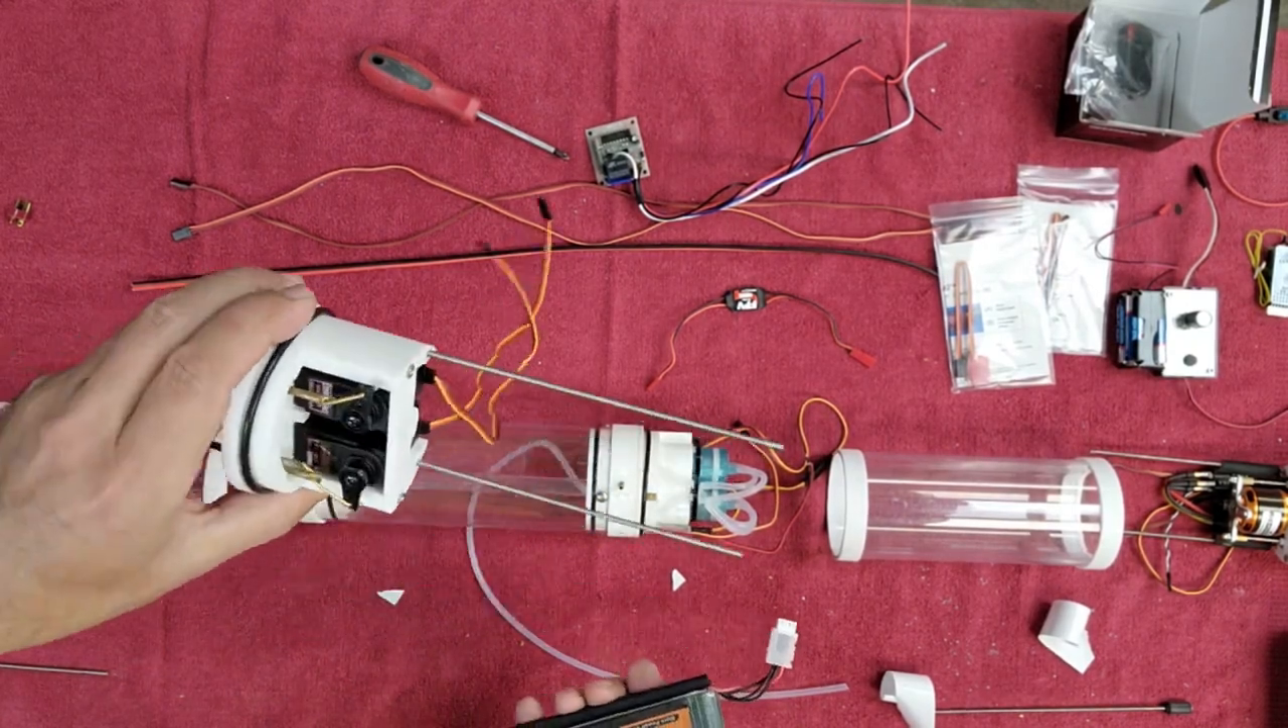Now I've got the studs for the back already threaded through the bulkhead back there.